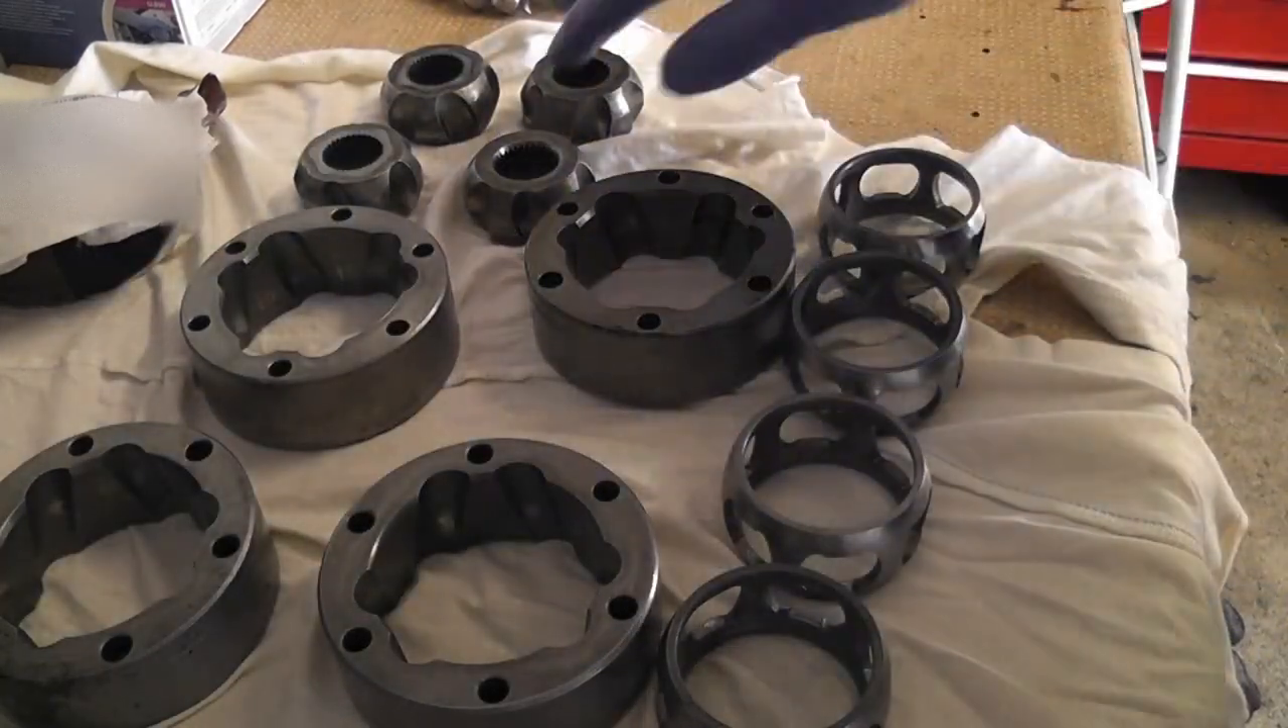Ok so here is the makings of the CV joints basically they're already disassembled as you can see.